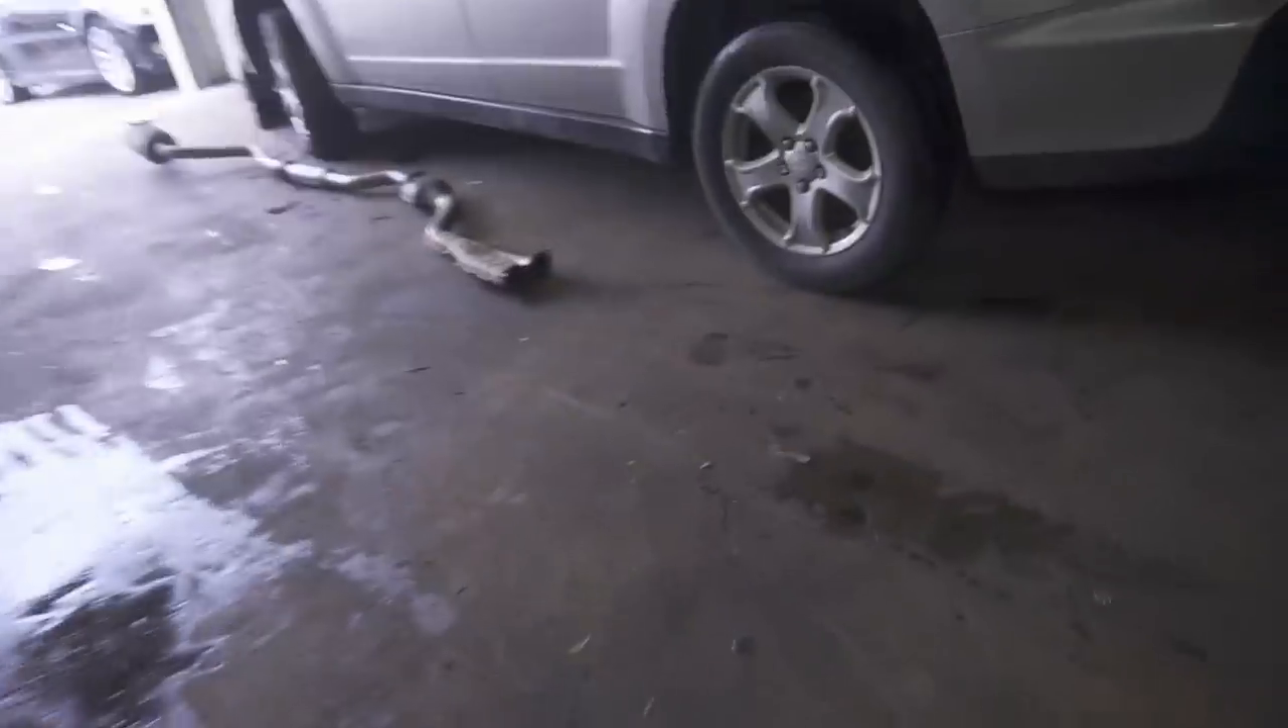All right so we have the whole exhaust out.